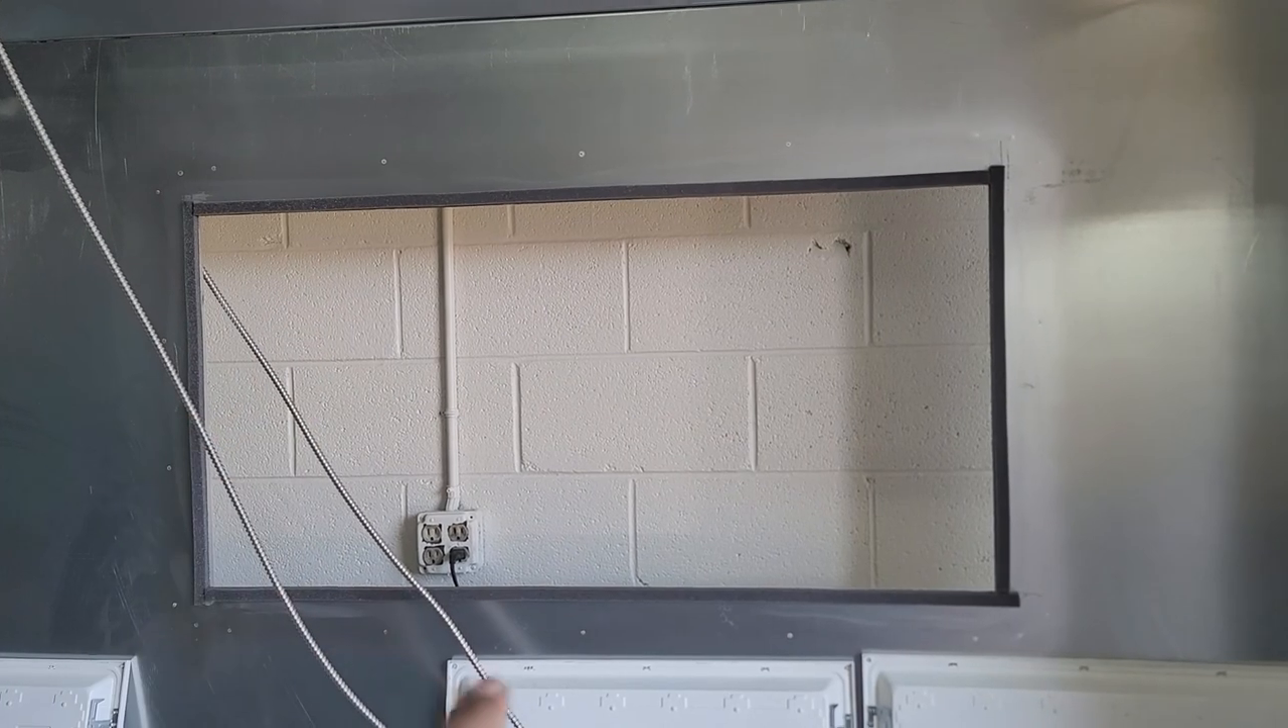You can see I already put the foam tape around.